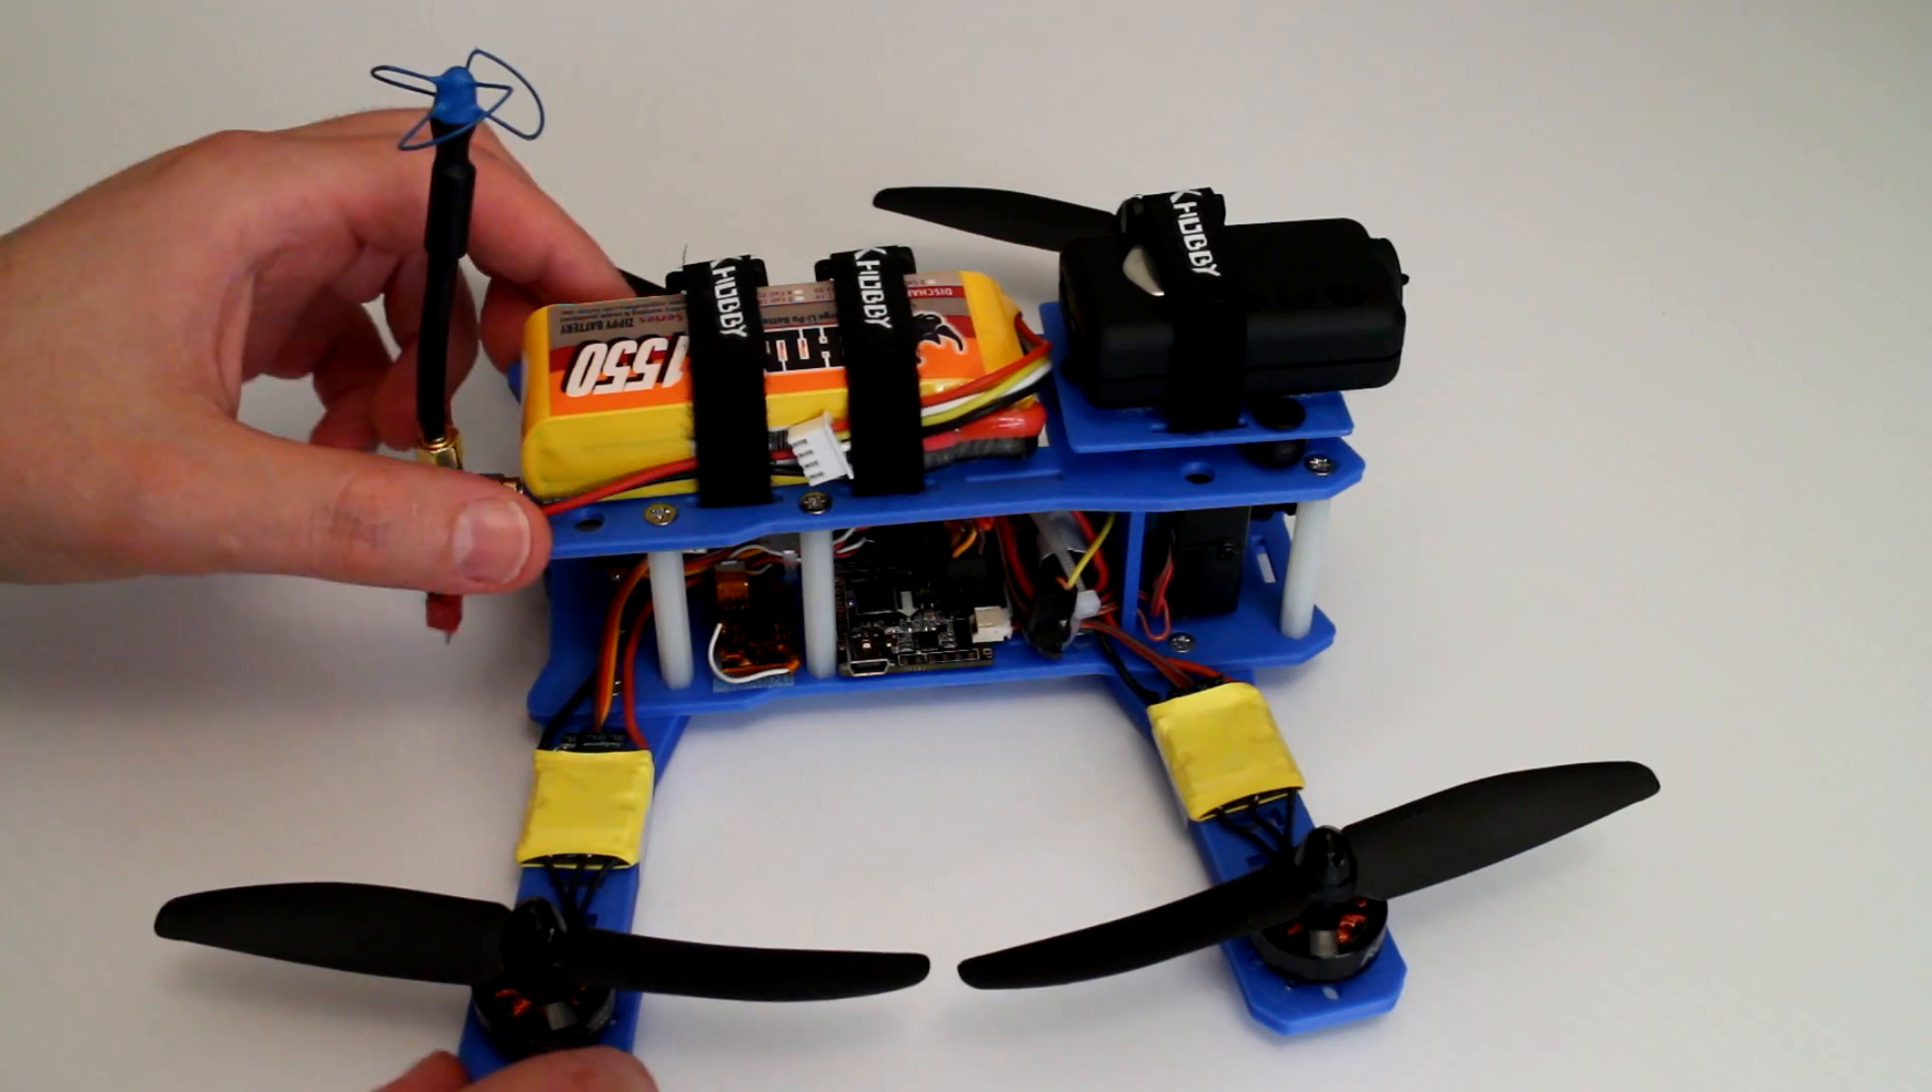We have the battery sitting on the top of the frame and strapped in with these Velcro straps.